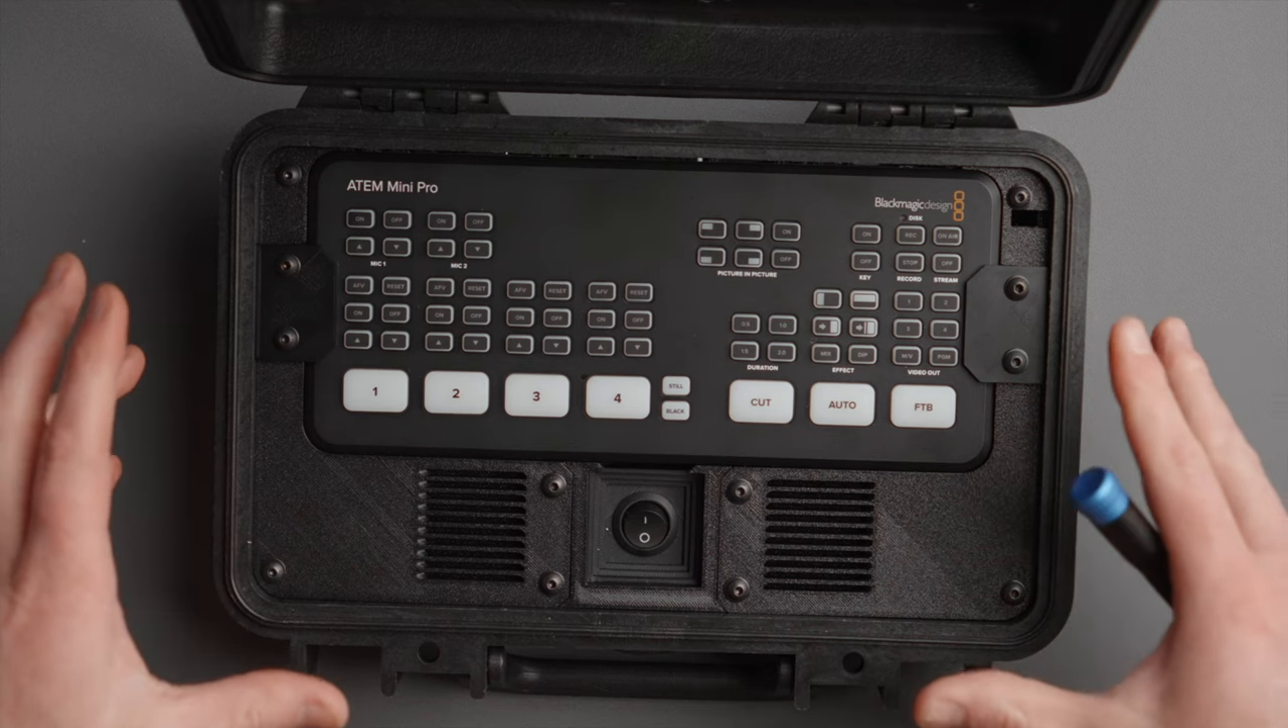We can fit the ATEM nicely. It's nice and flush and there's no huge gaps around the outside of the case.